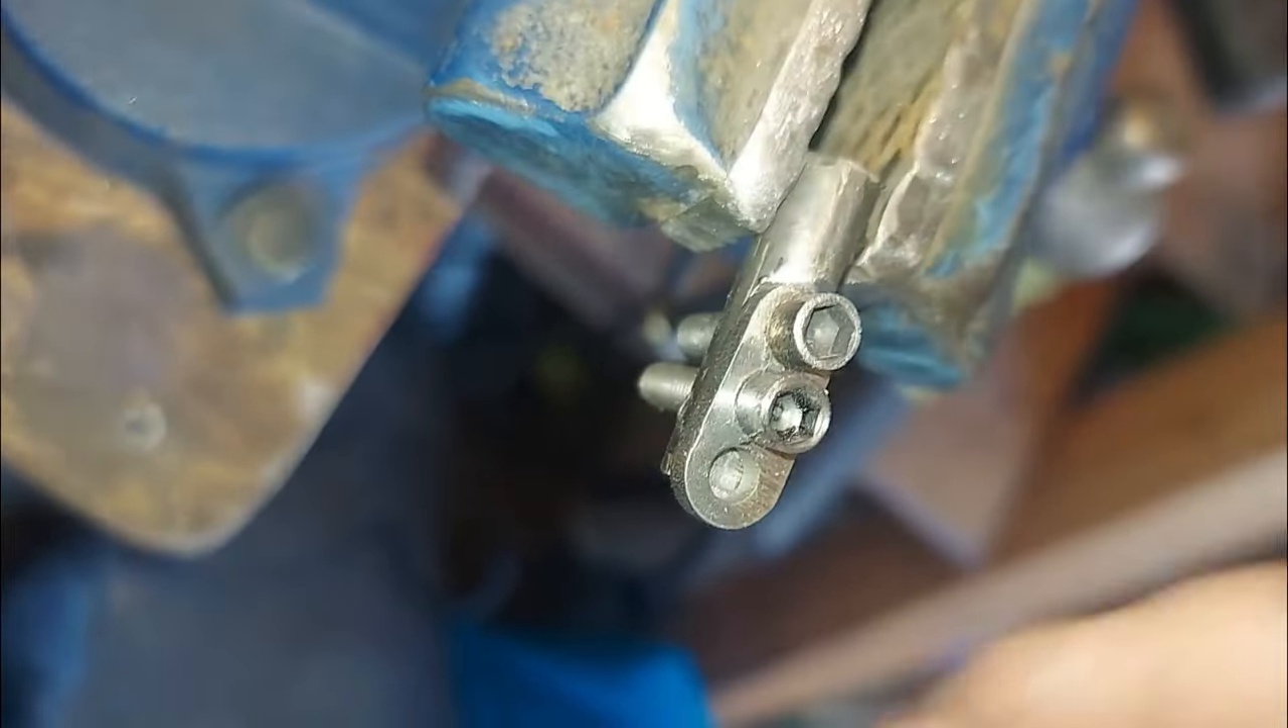I got the right size head on the bolt and we got two bolts side by side.